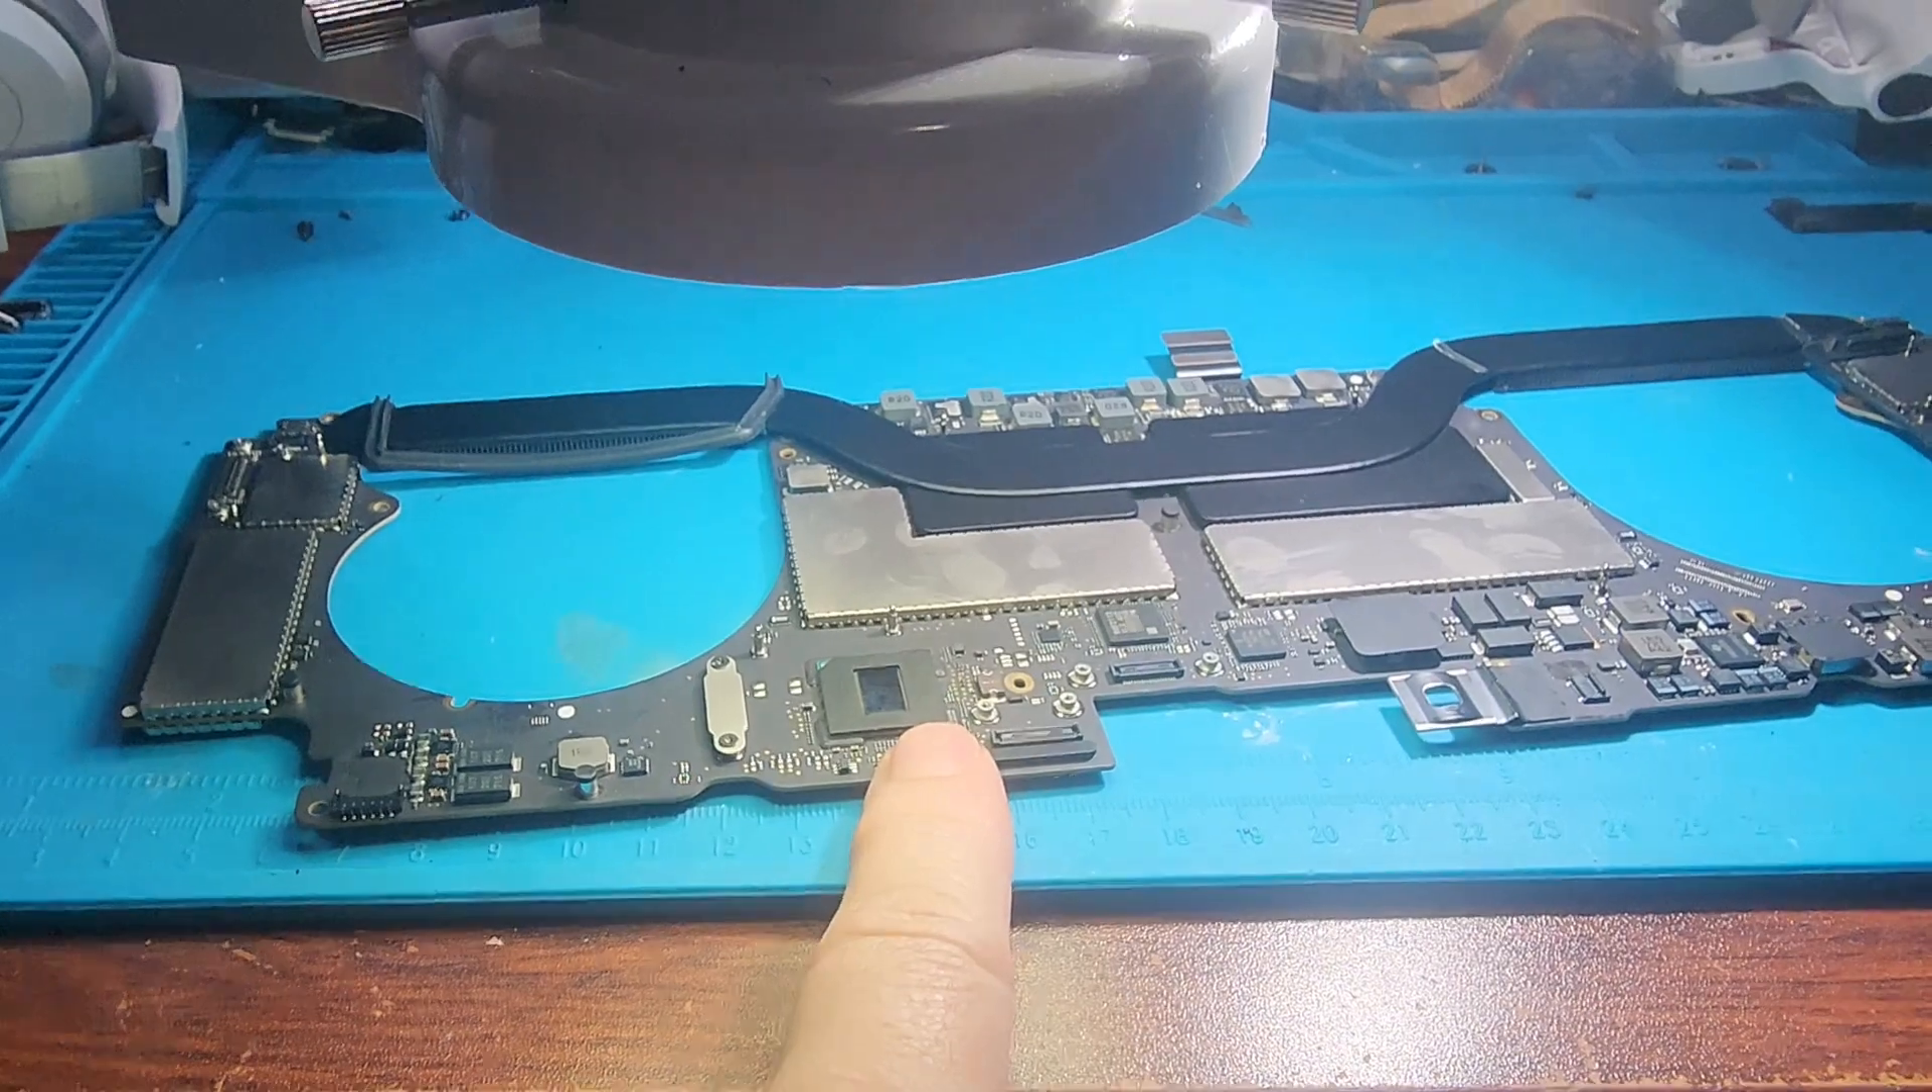Okay, so I have the board fully out.